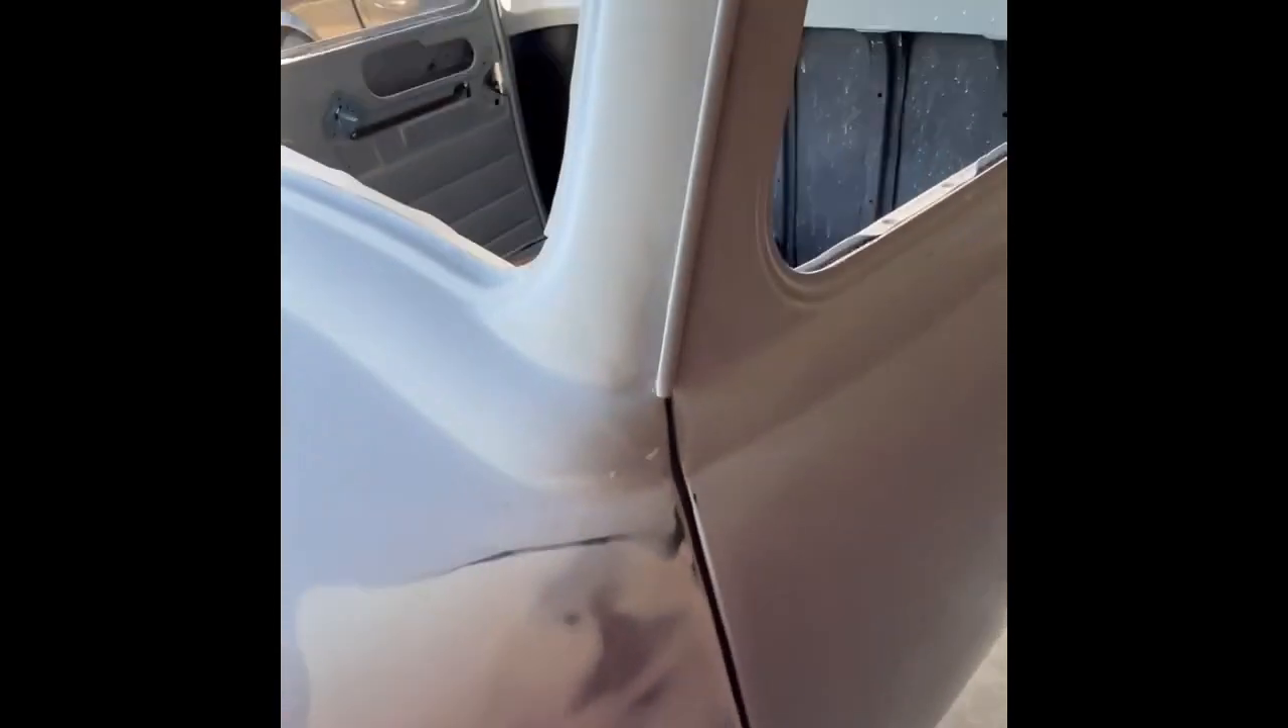Now I've put the door back on and my gap seems pretty good here.